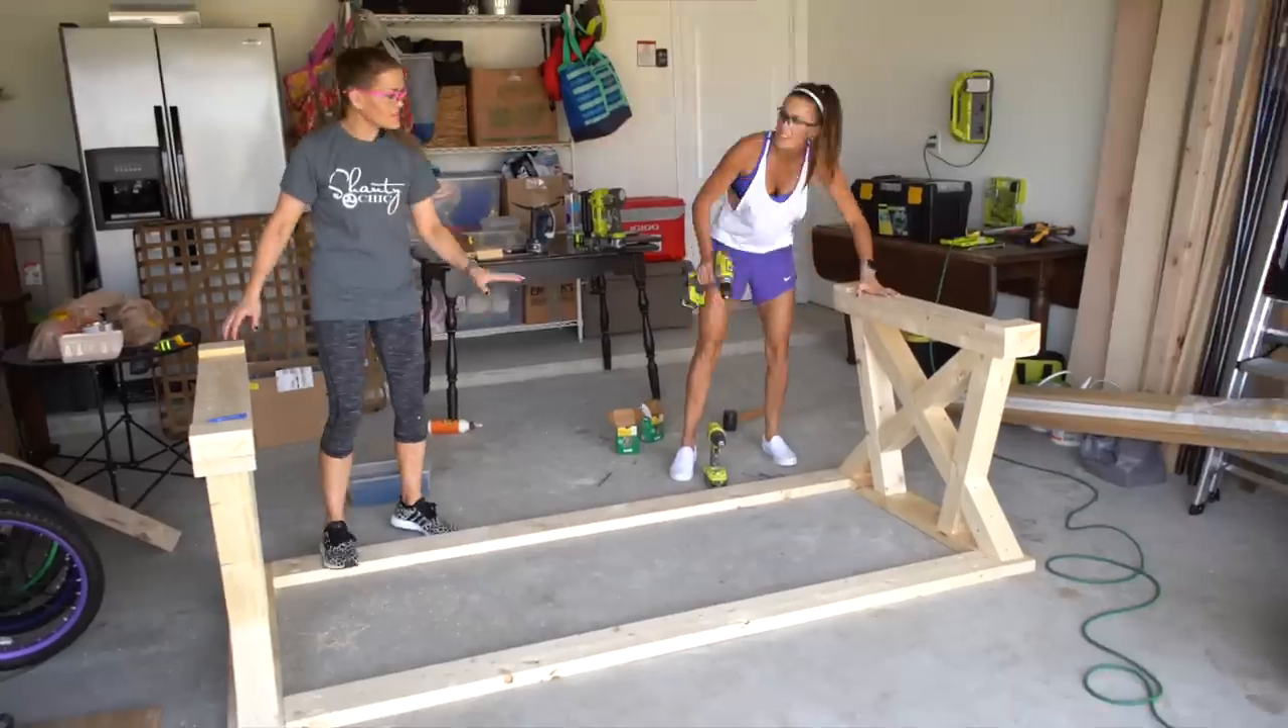So we've got the two top runners attached.